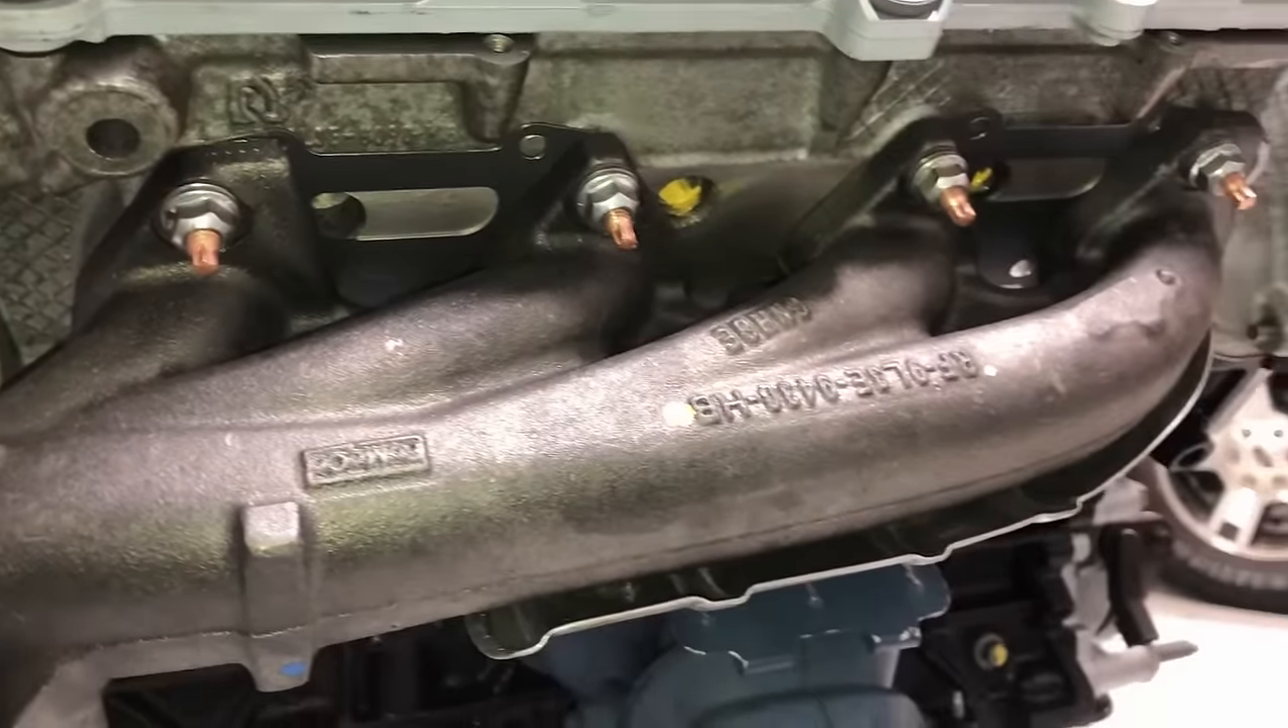As you see here i have stainless uh studs and nuts on here to avoid any kind of breakage in the future so this will never happen again.